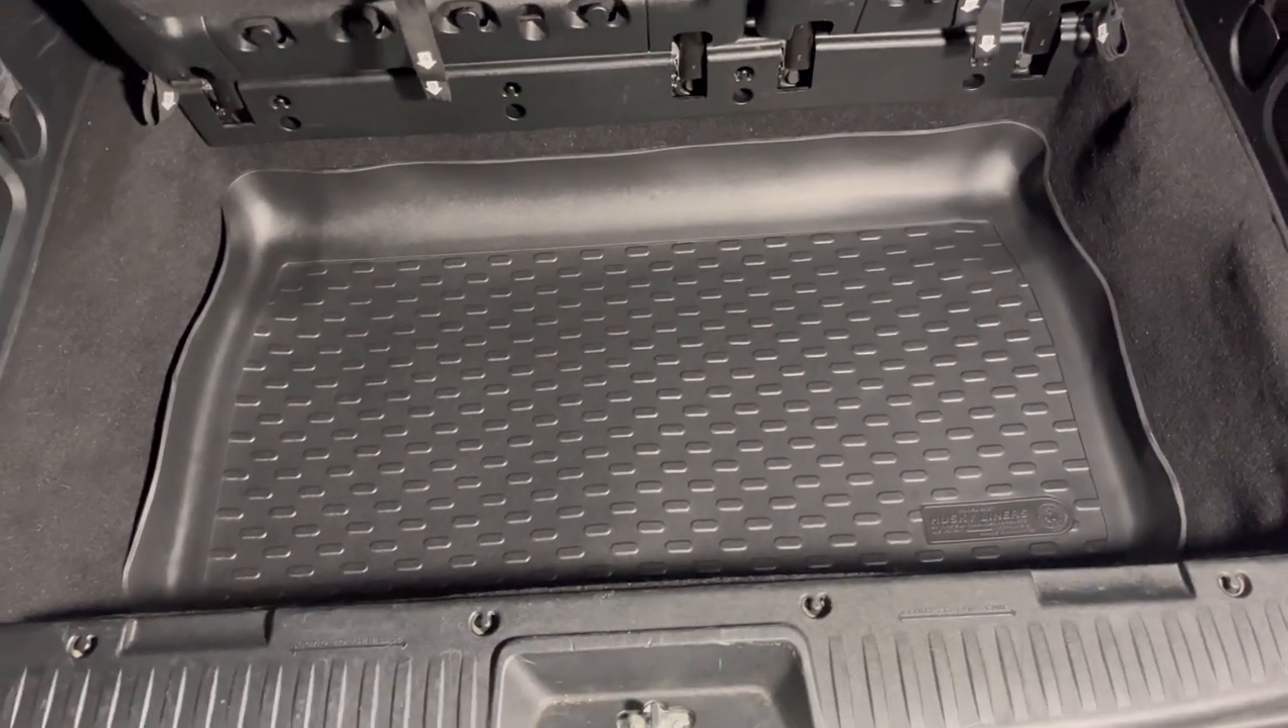All right, guys, I got the Husky cargo liner installed.